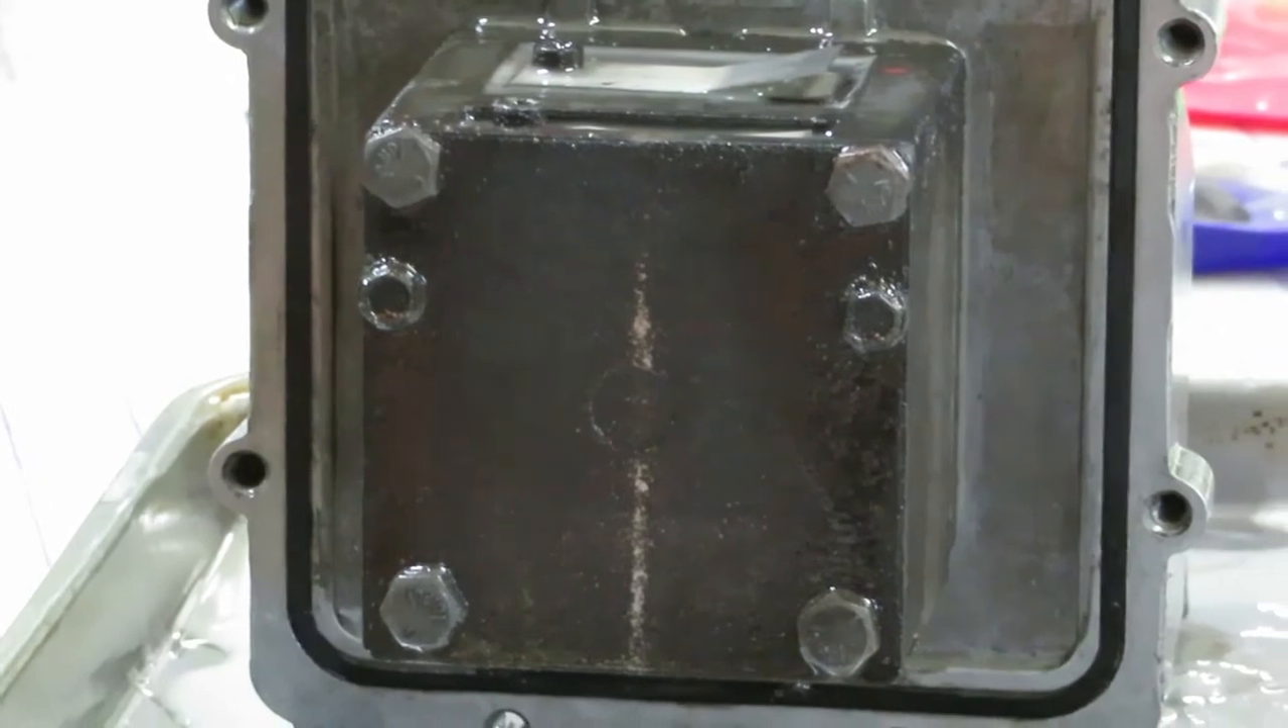Take the screws off the pump. Now we got to take these four screws out.